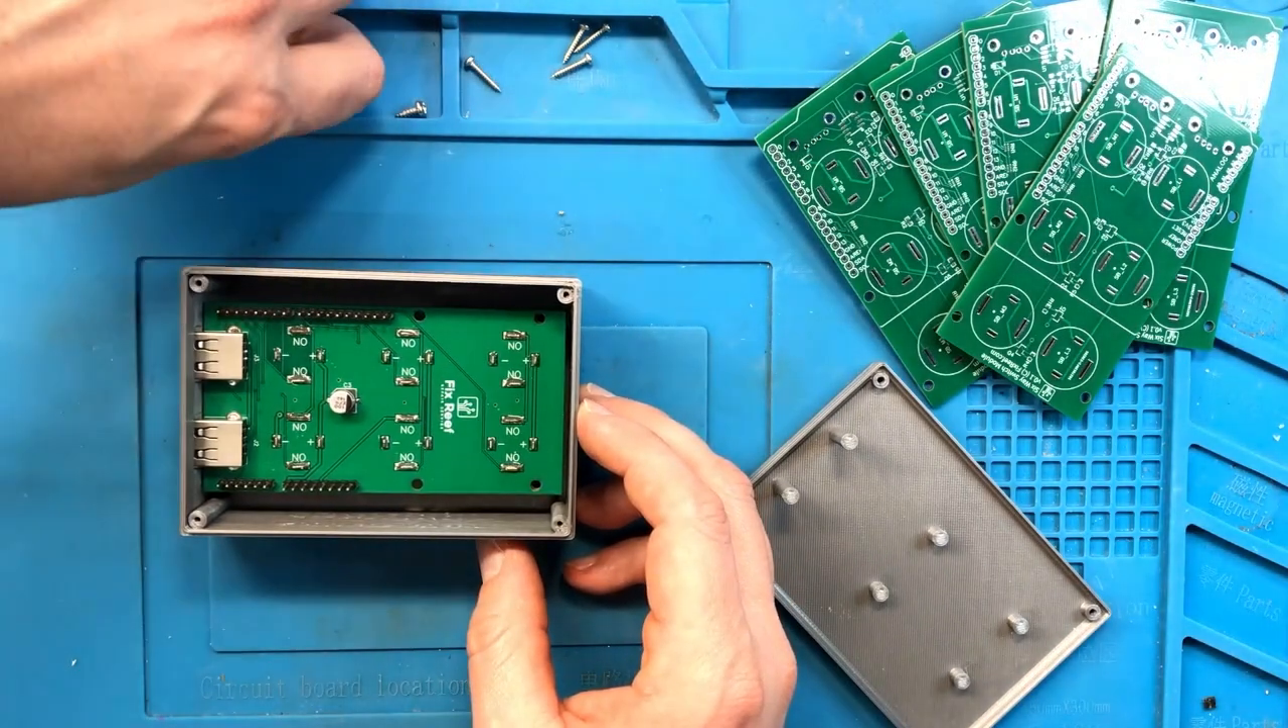All right, so it looks like the shield board is installed.